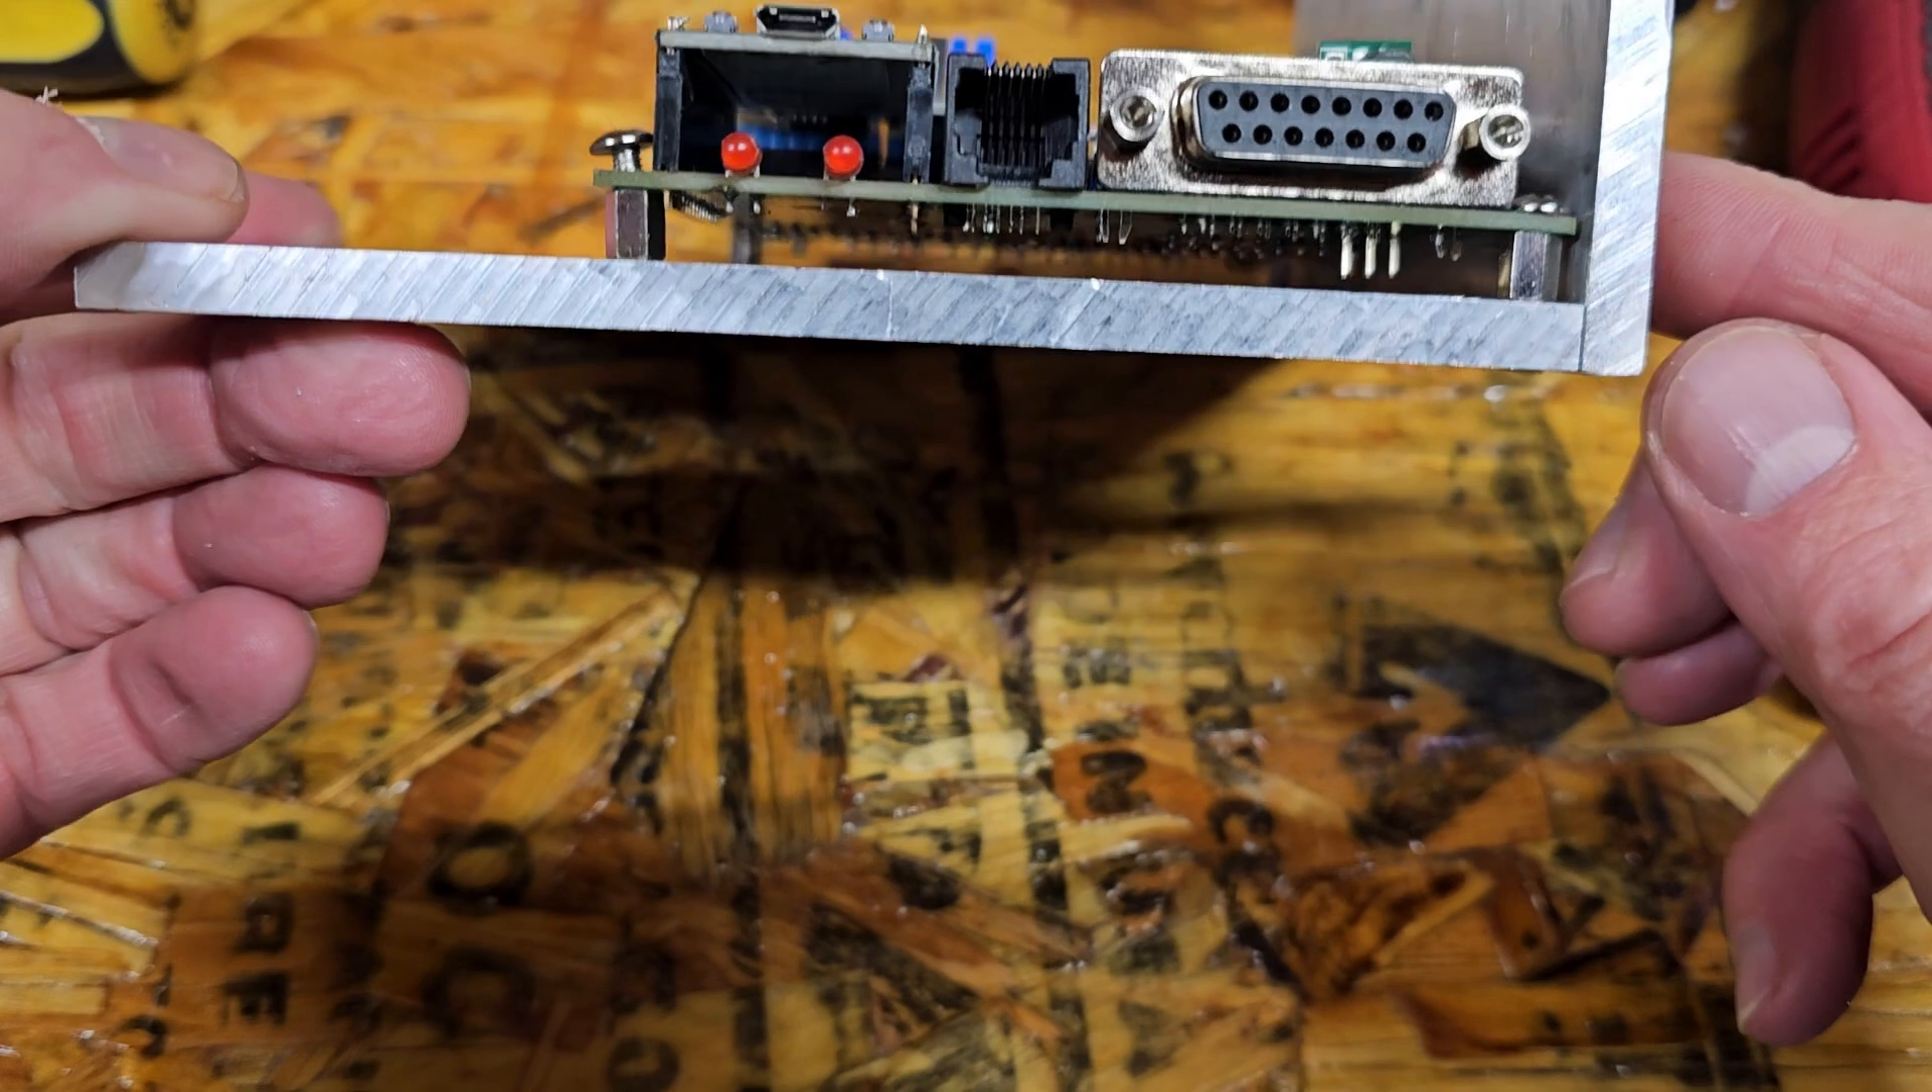Controller board mounted with the standoffs to keep it above the bottom.